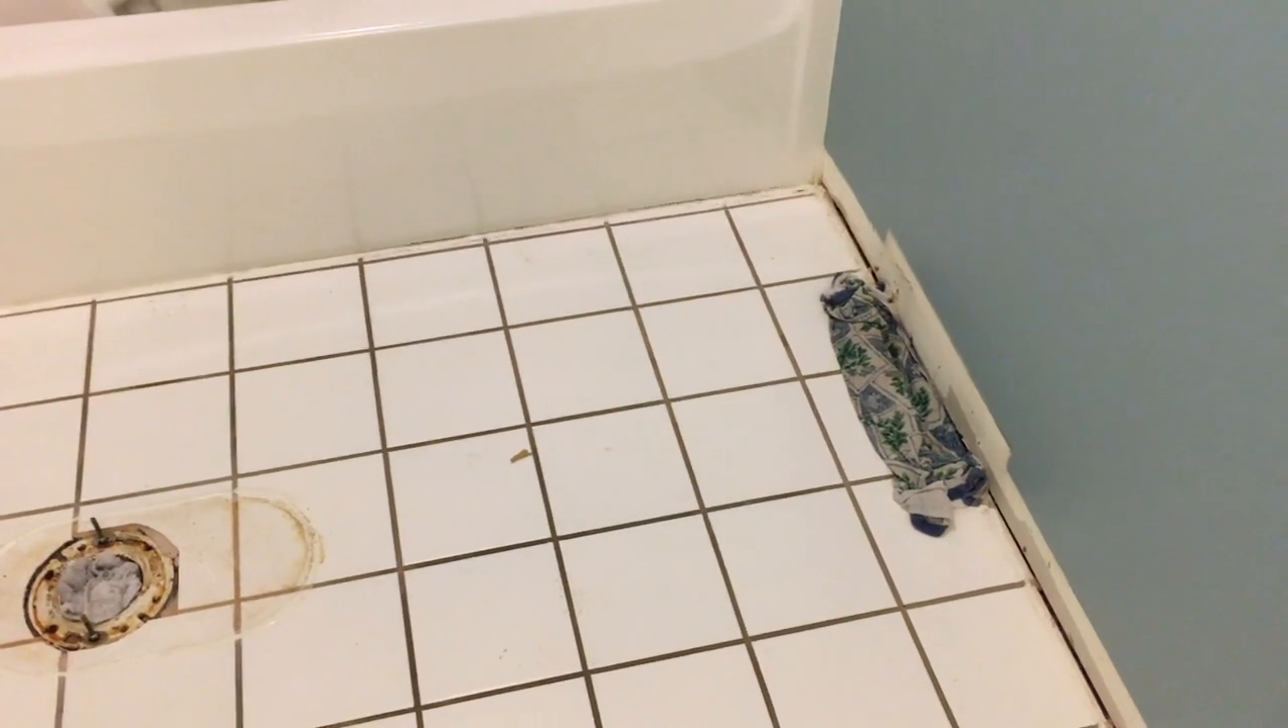As you can see, I've removed the toilet and I've removed the trim.